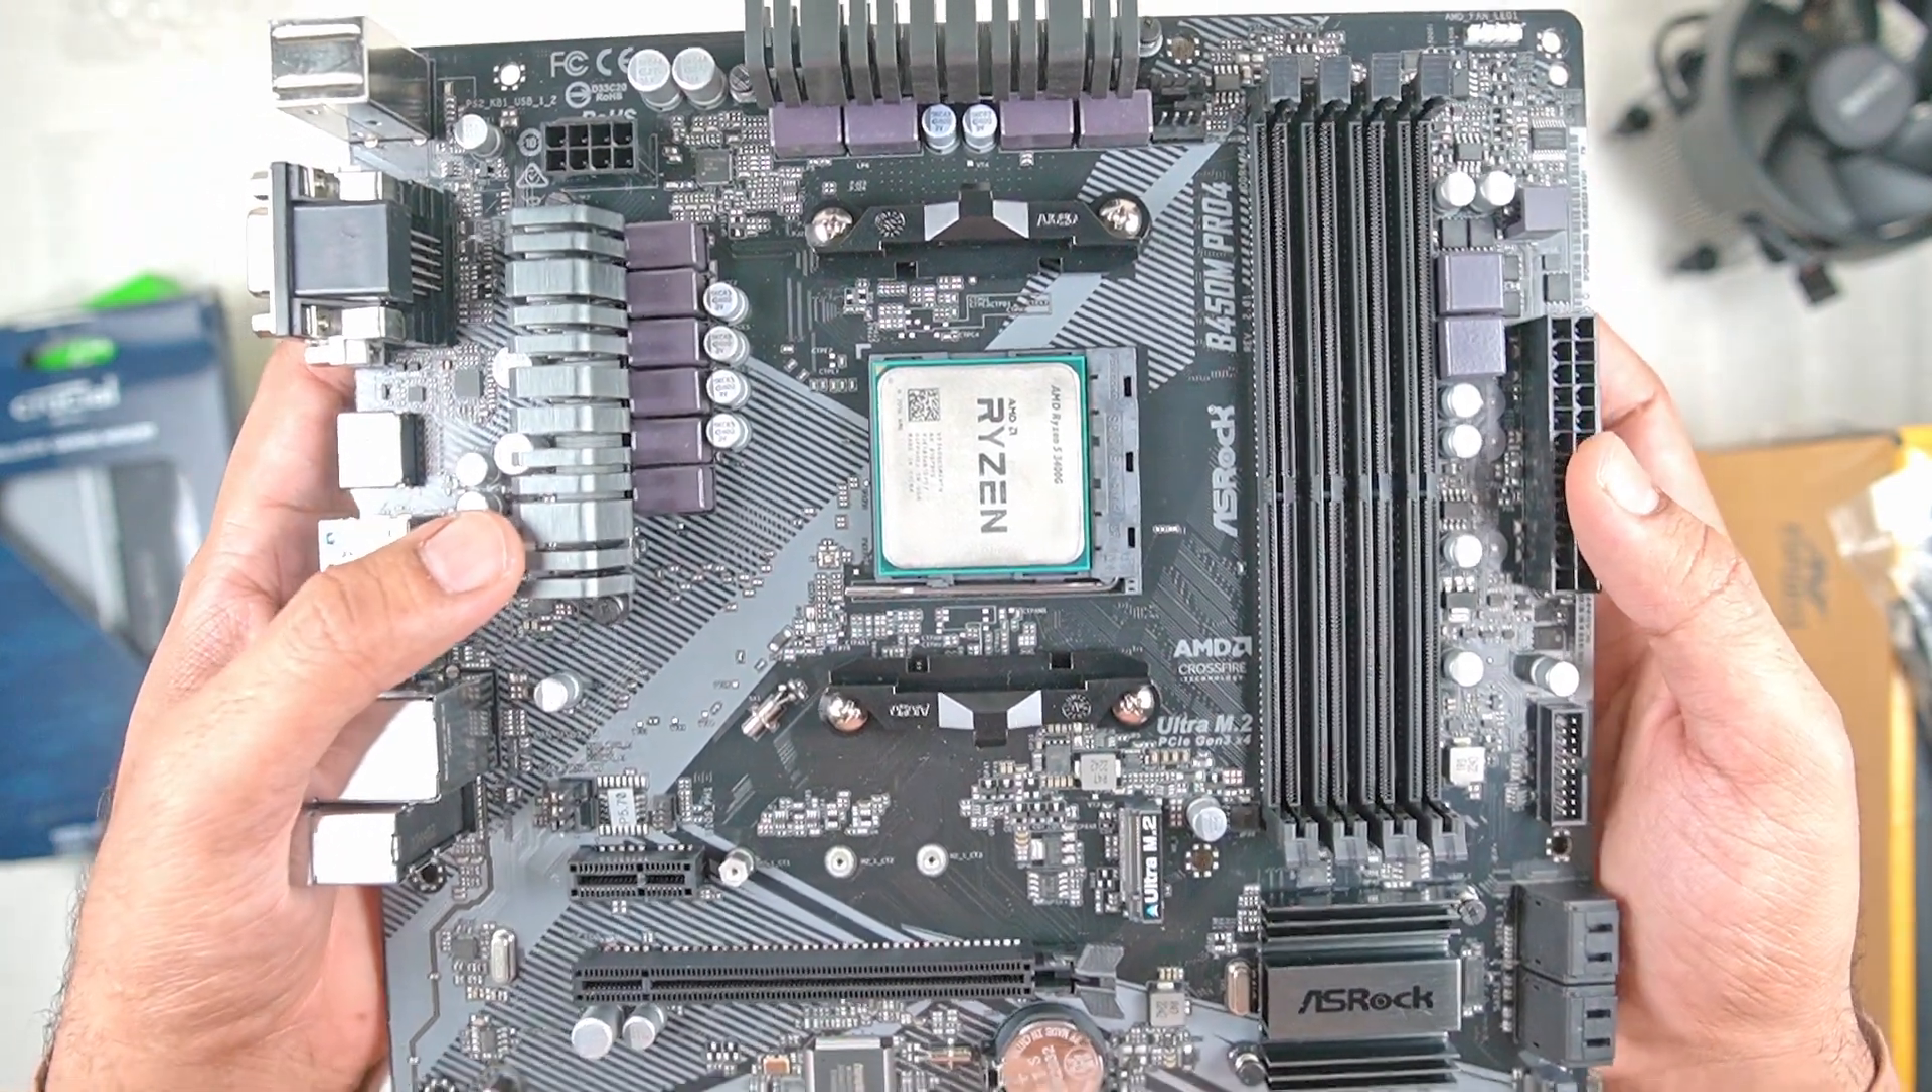There you installed the Ryzen 5 CPU over the socket.